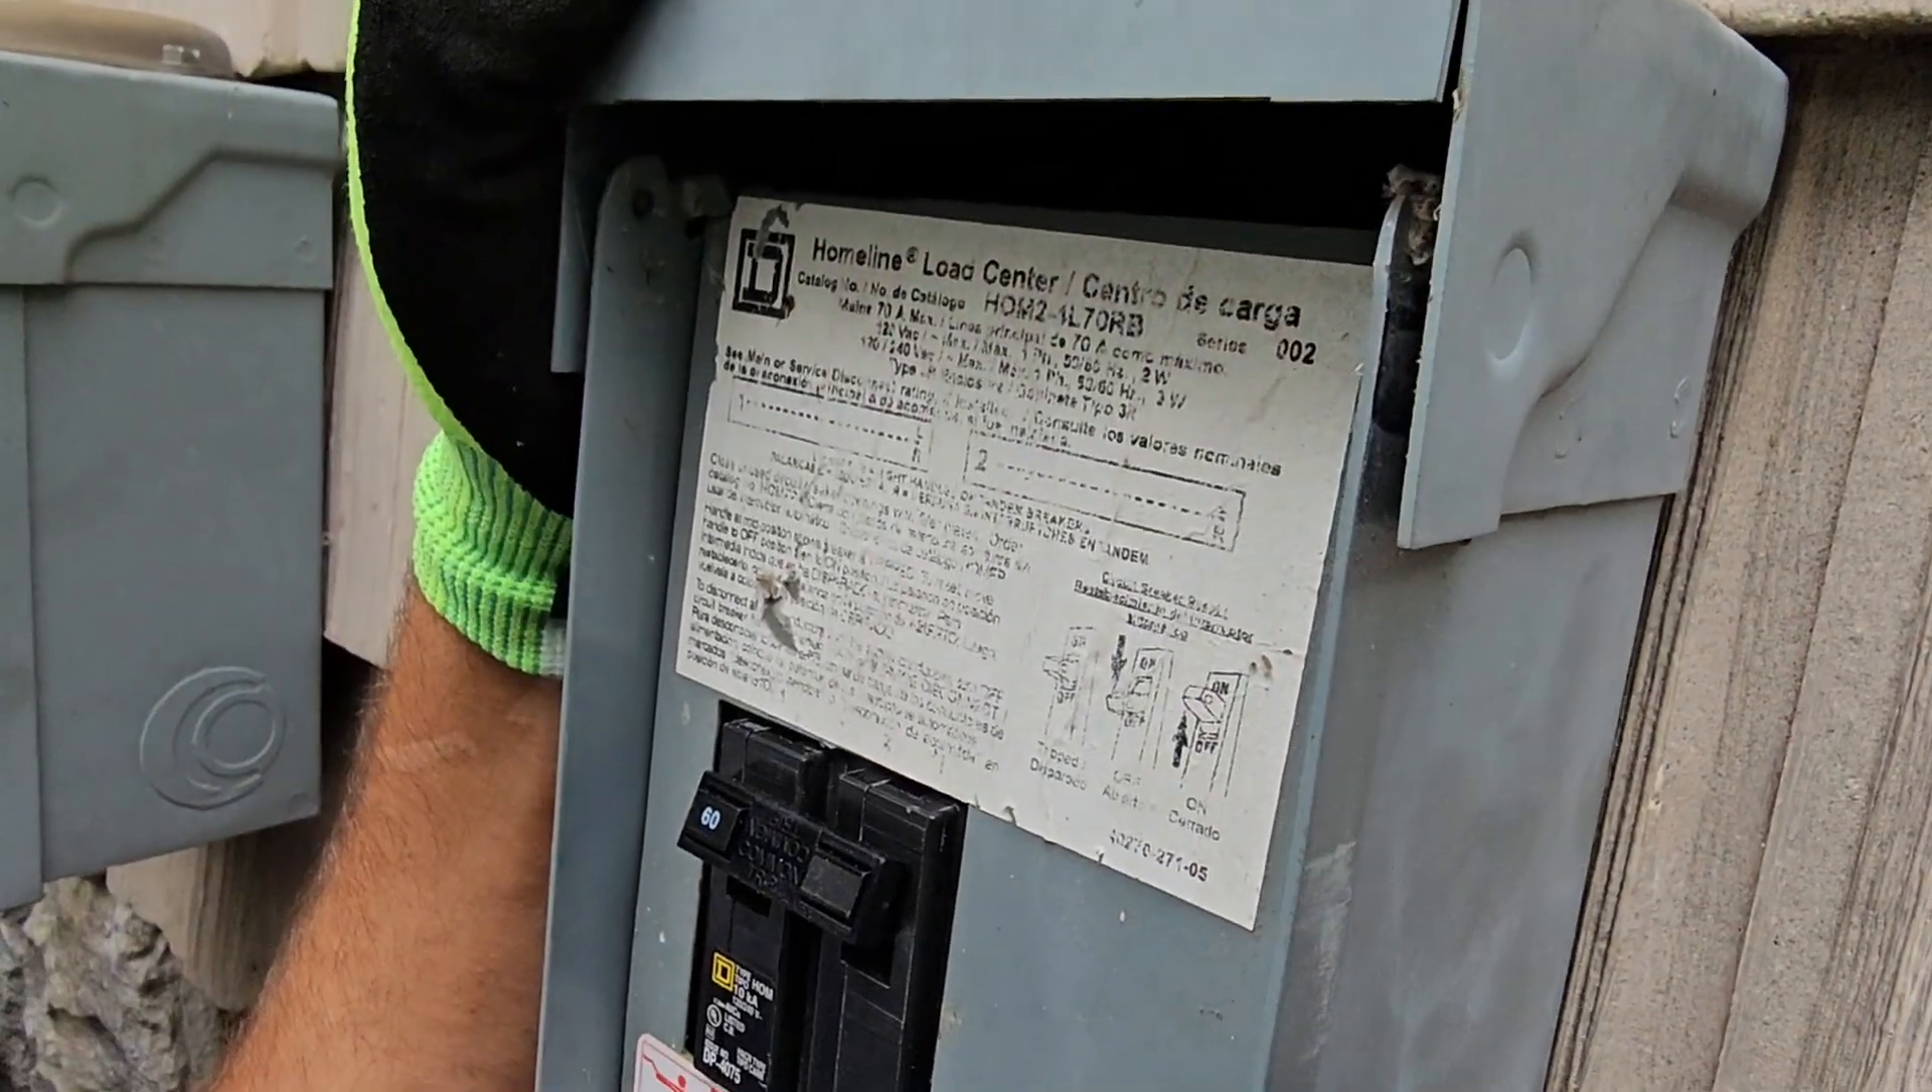Look at this breaker and look at how the cover fits nicely around it.